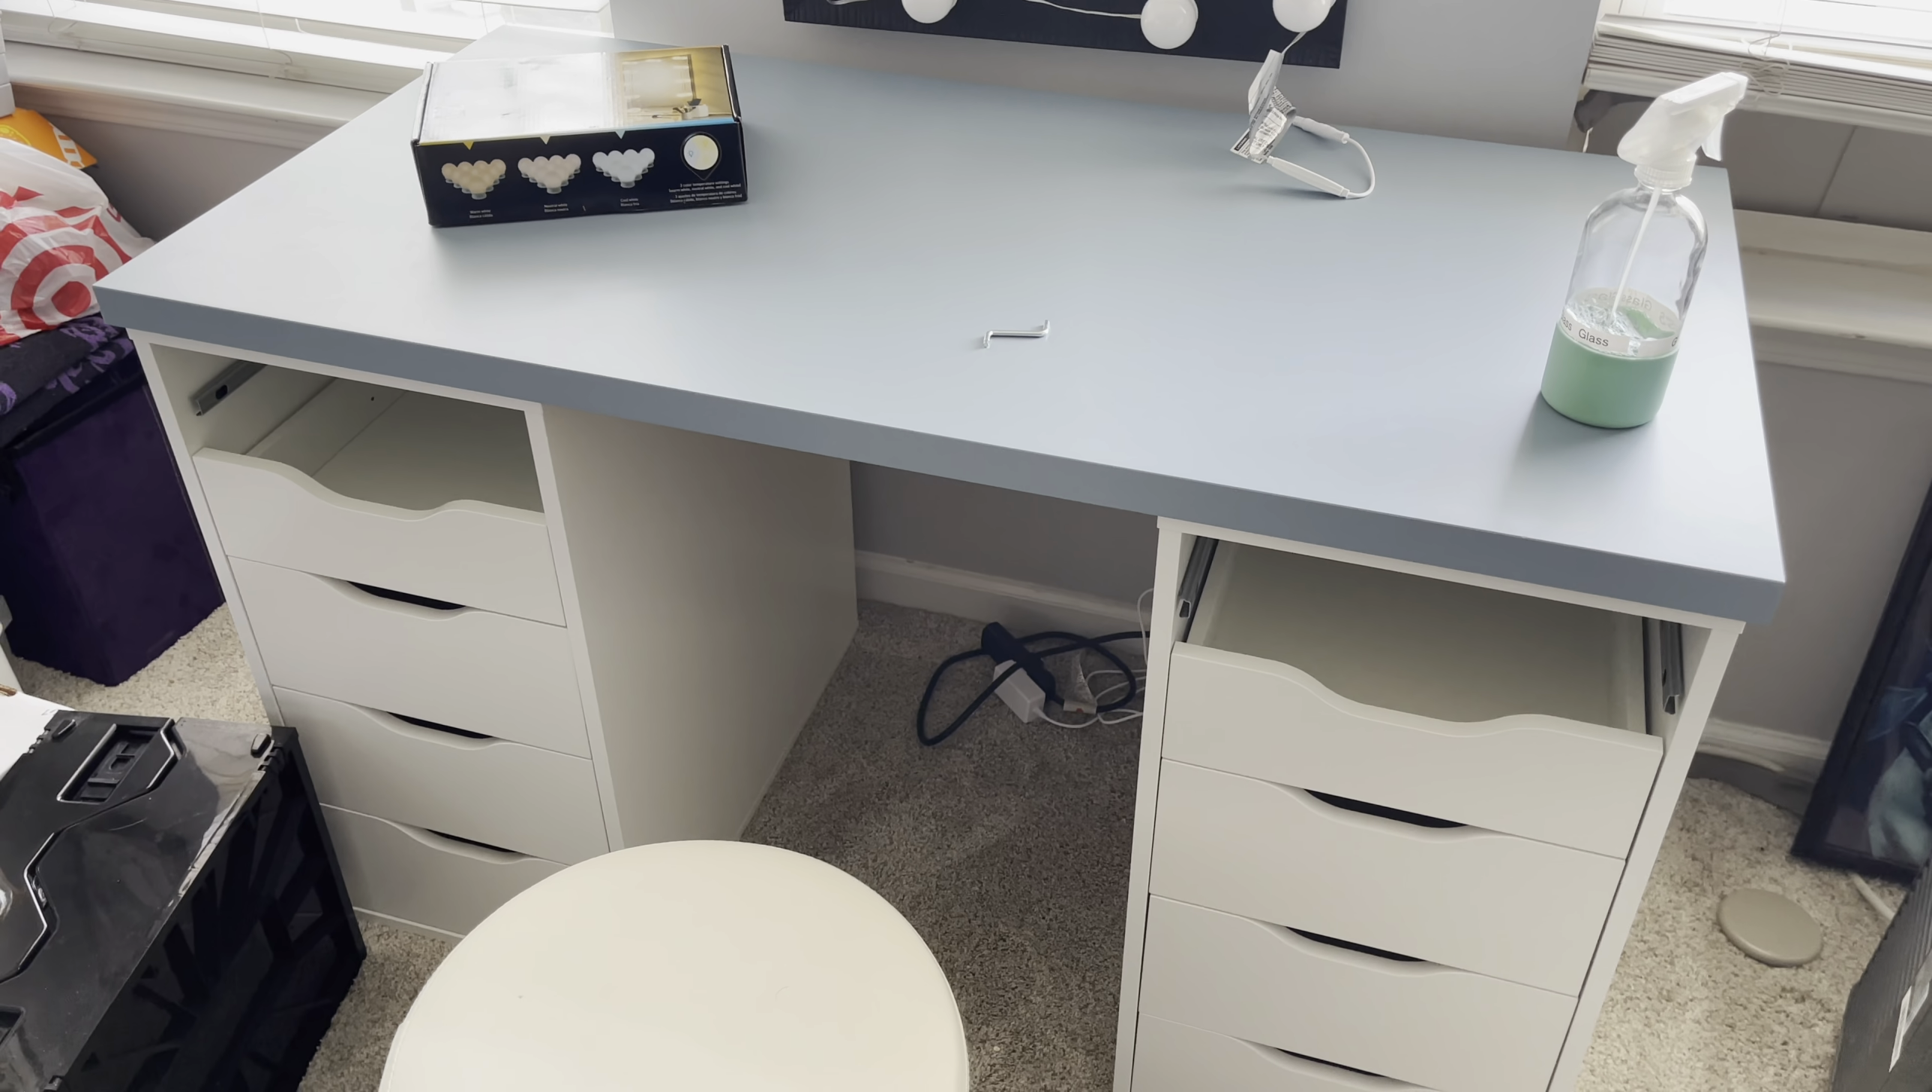I still have to put those bottom drawers, or the top drawers back in.